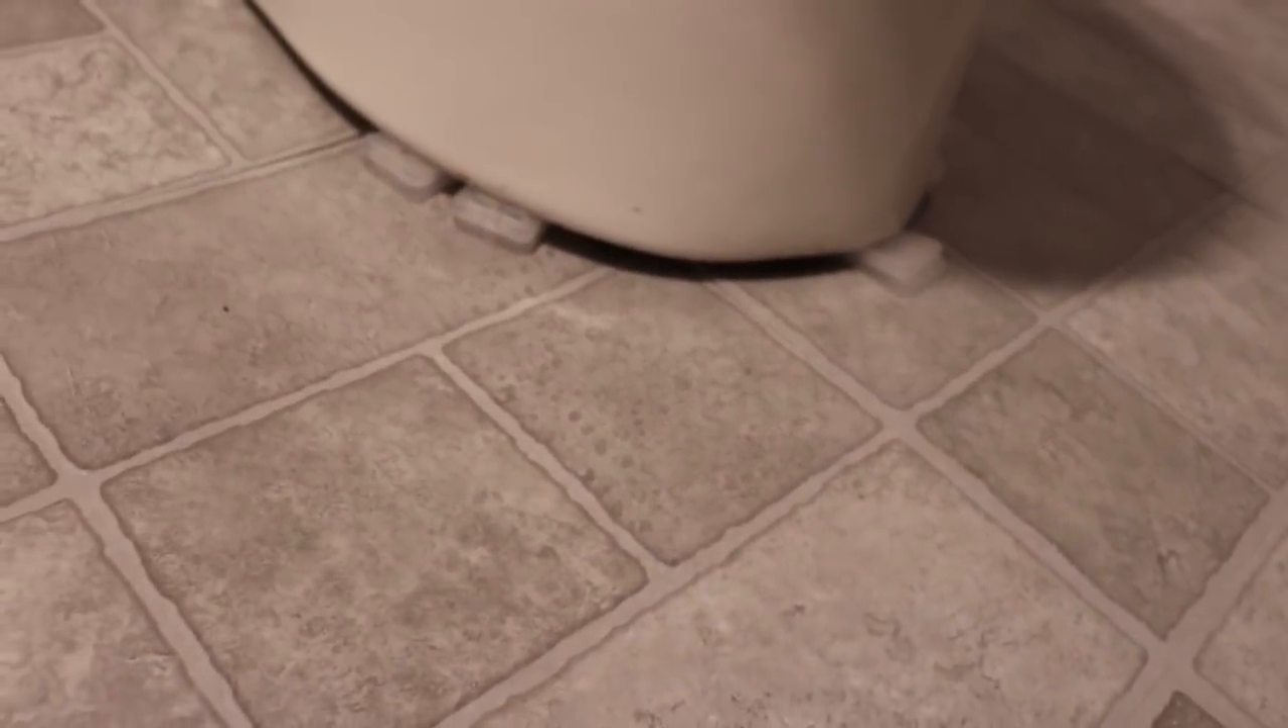Now the toilet, this is what it looks like. You see how it is really lifted.